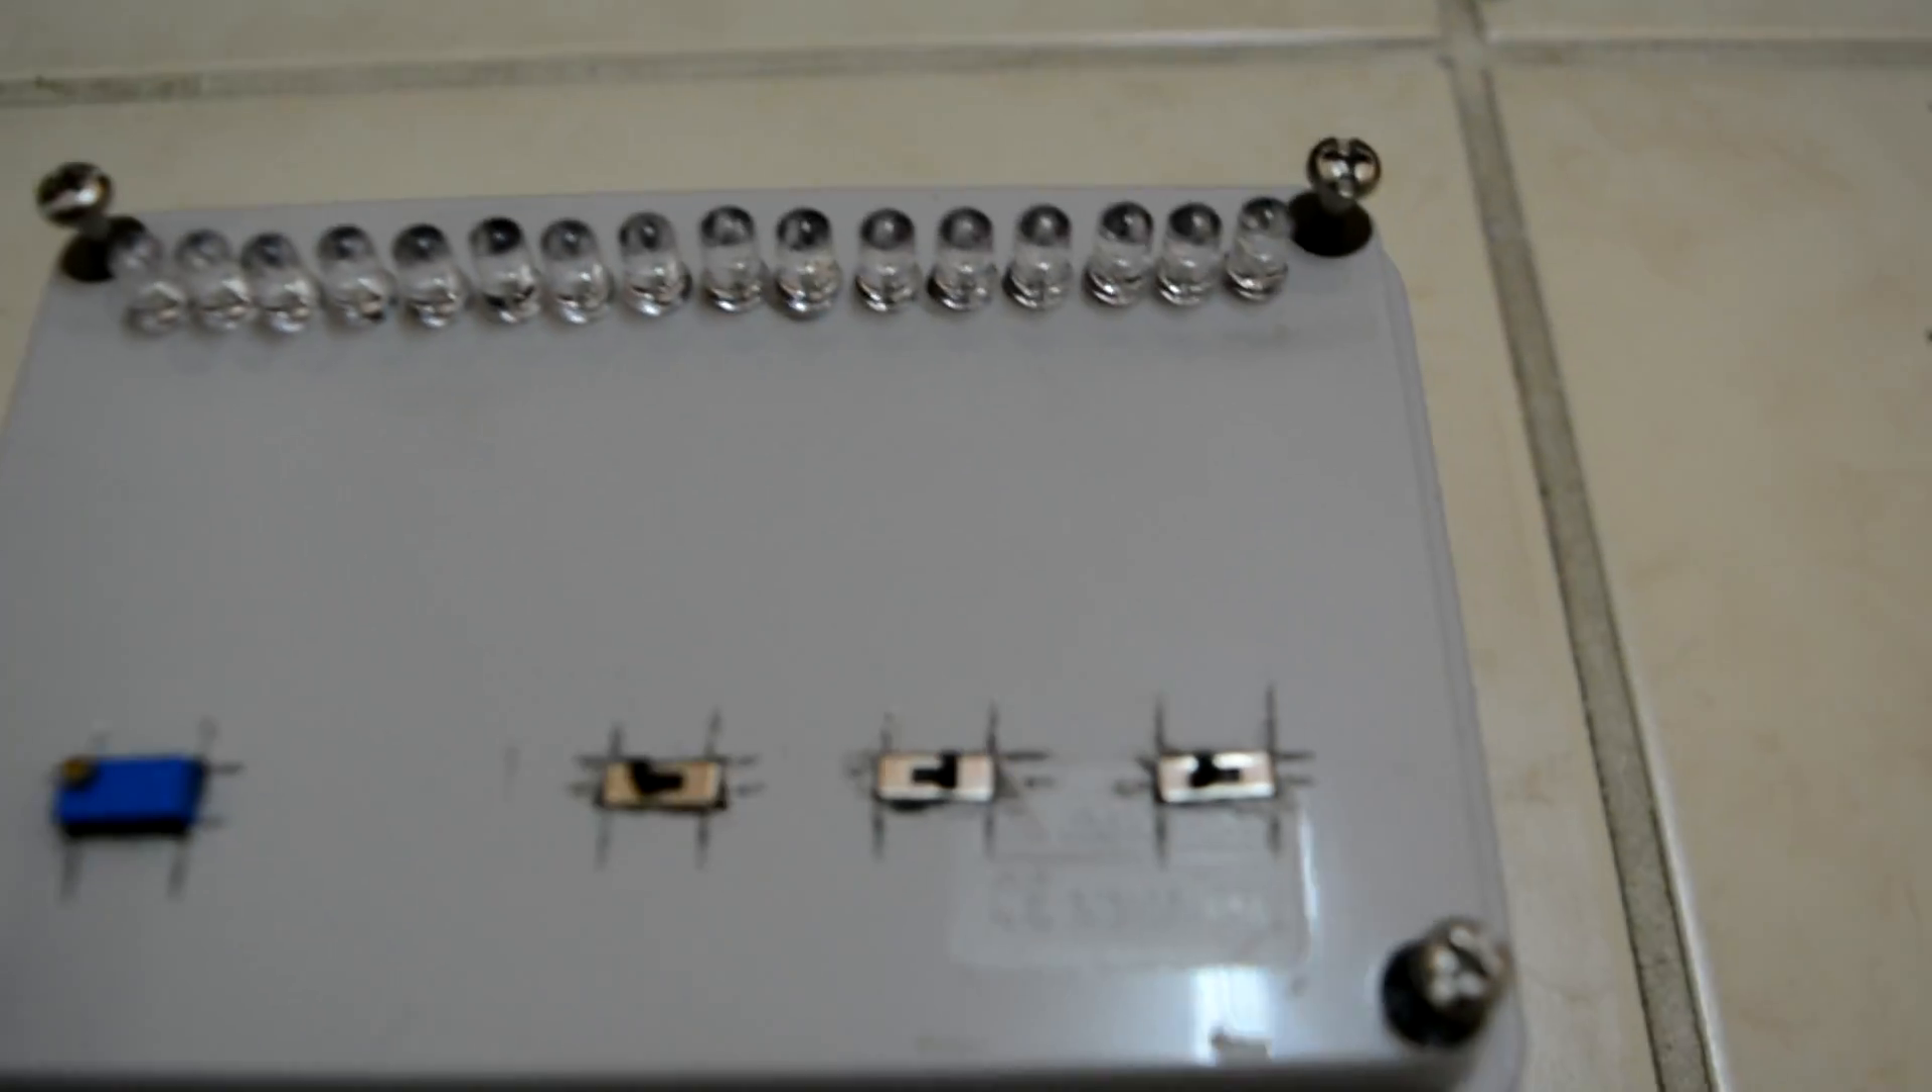All right guys so after you know gluing the LEDs in and adding the switches this is how it looks and it looks really good.